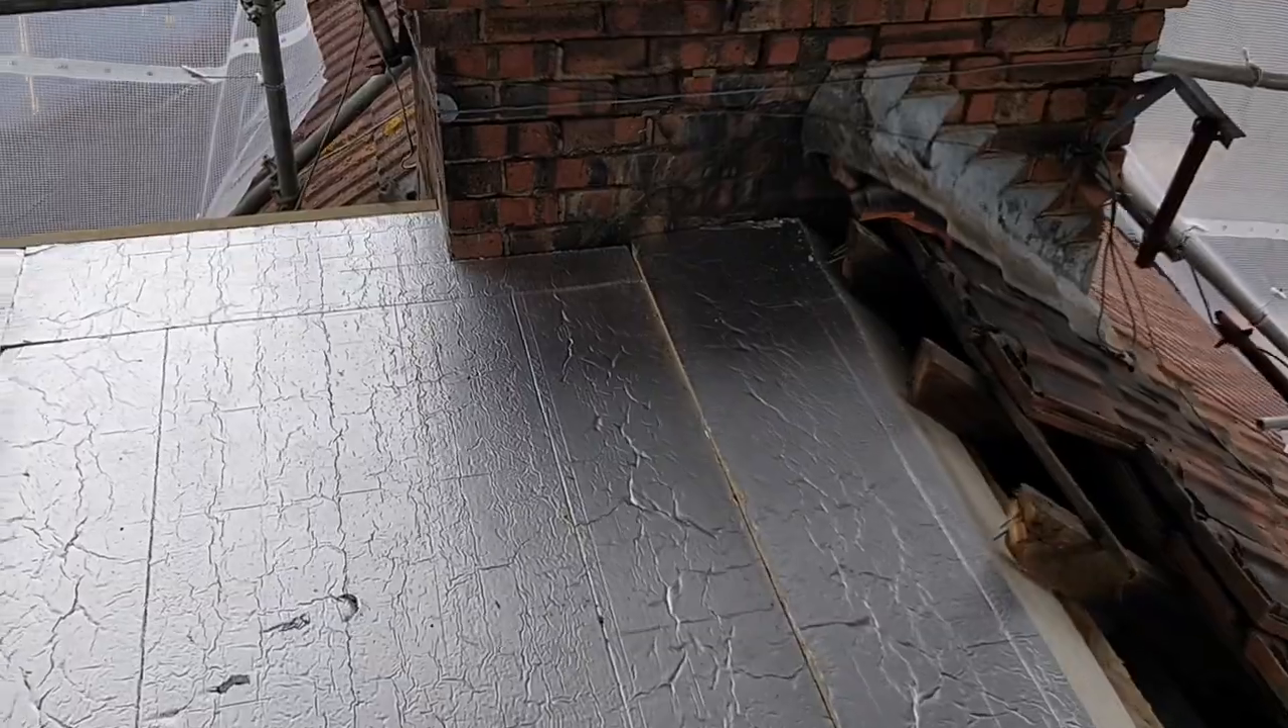All of the insulation is in and on. And the roof is insulated and warm as the name suggests.